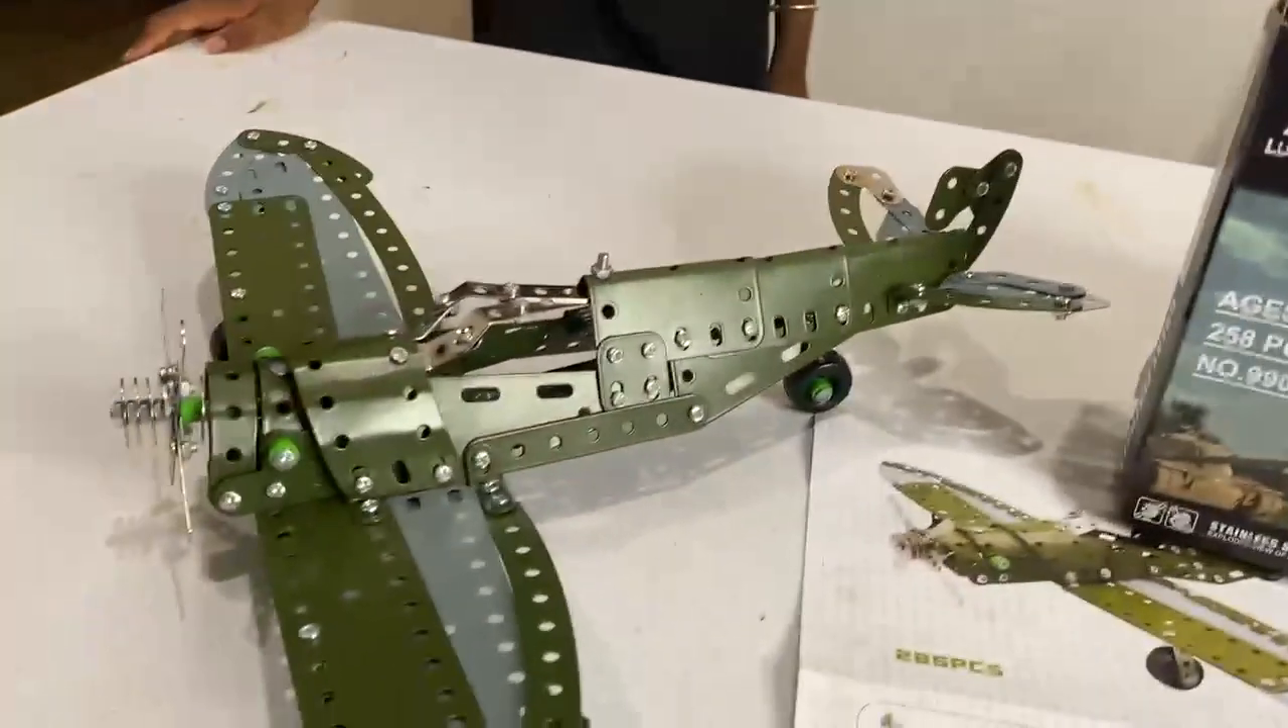Okay guys we are done connecting both parts of the plane and we are now officially done with this 258 piece model plane metal models plane.